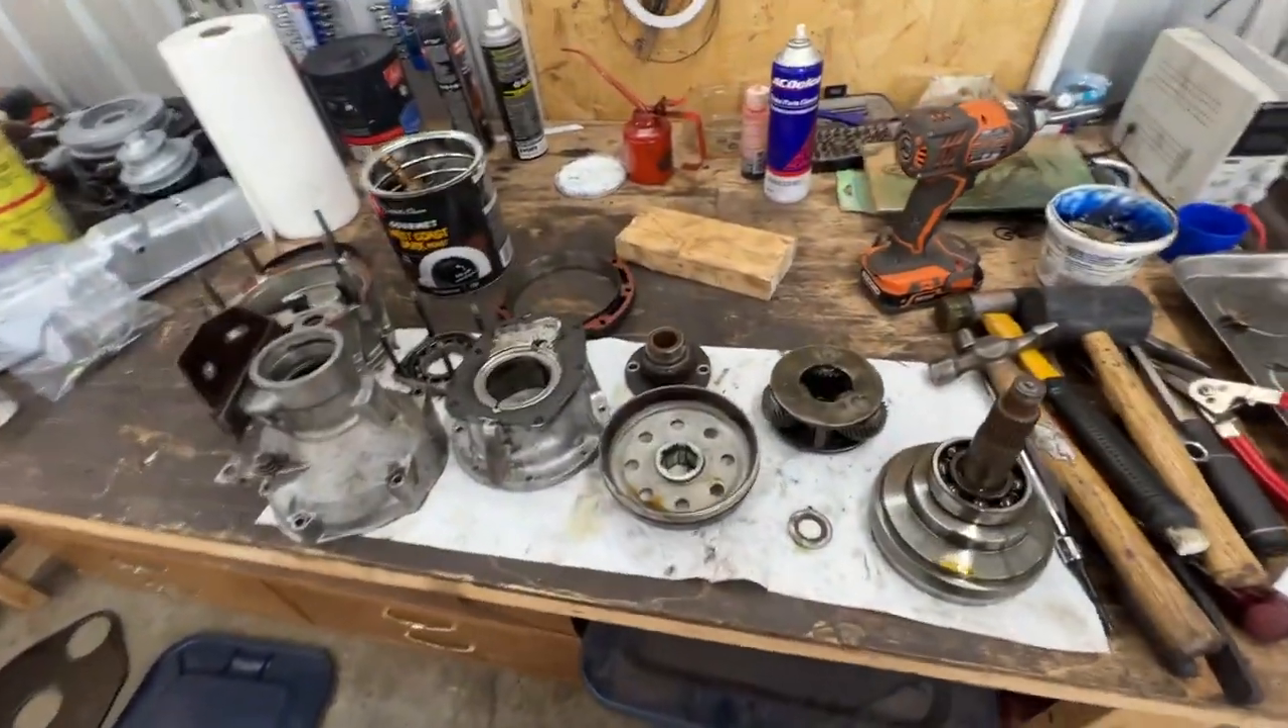And here is our overdrive taken apart completely.